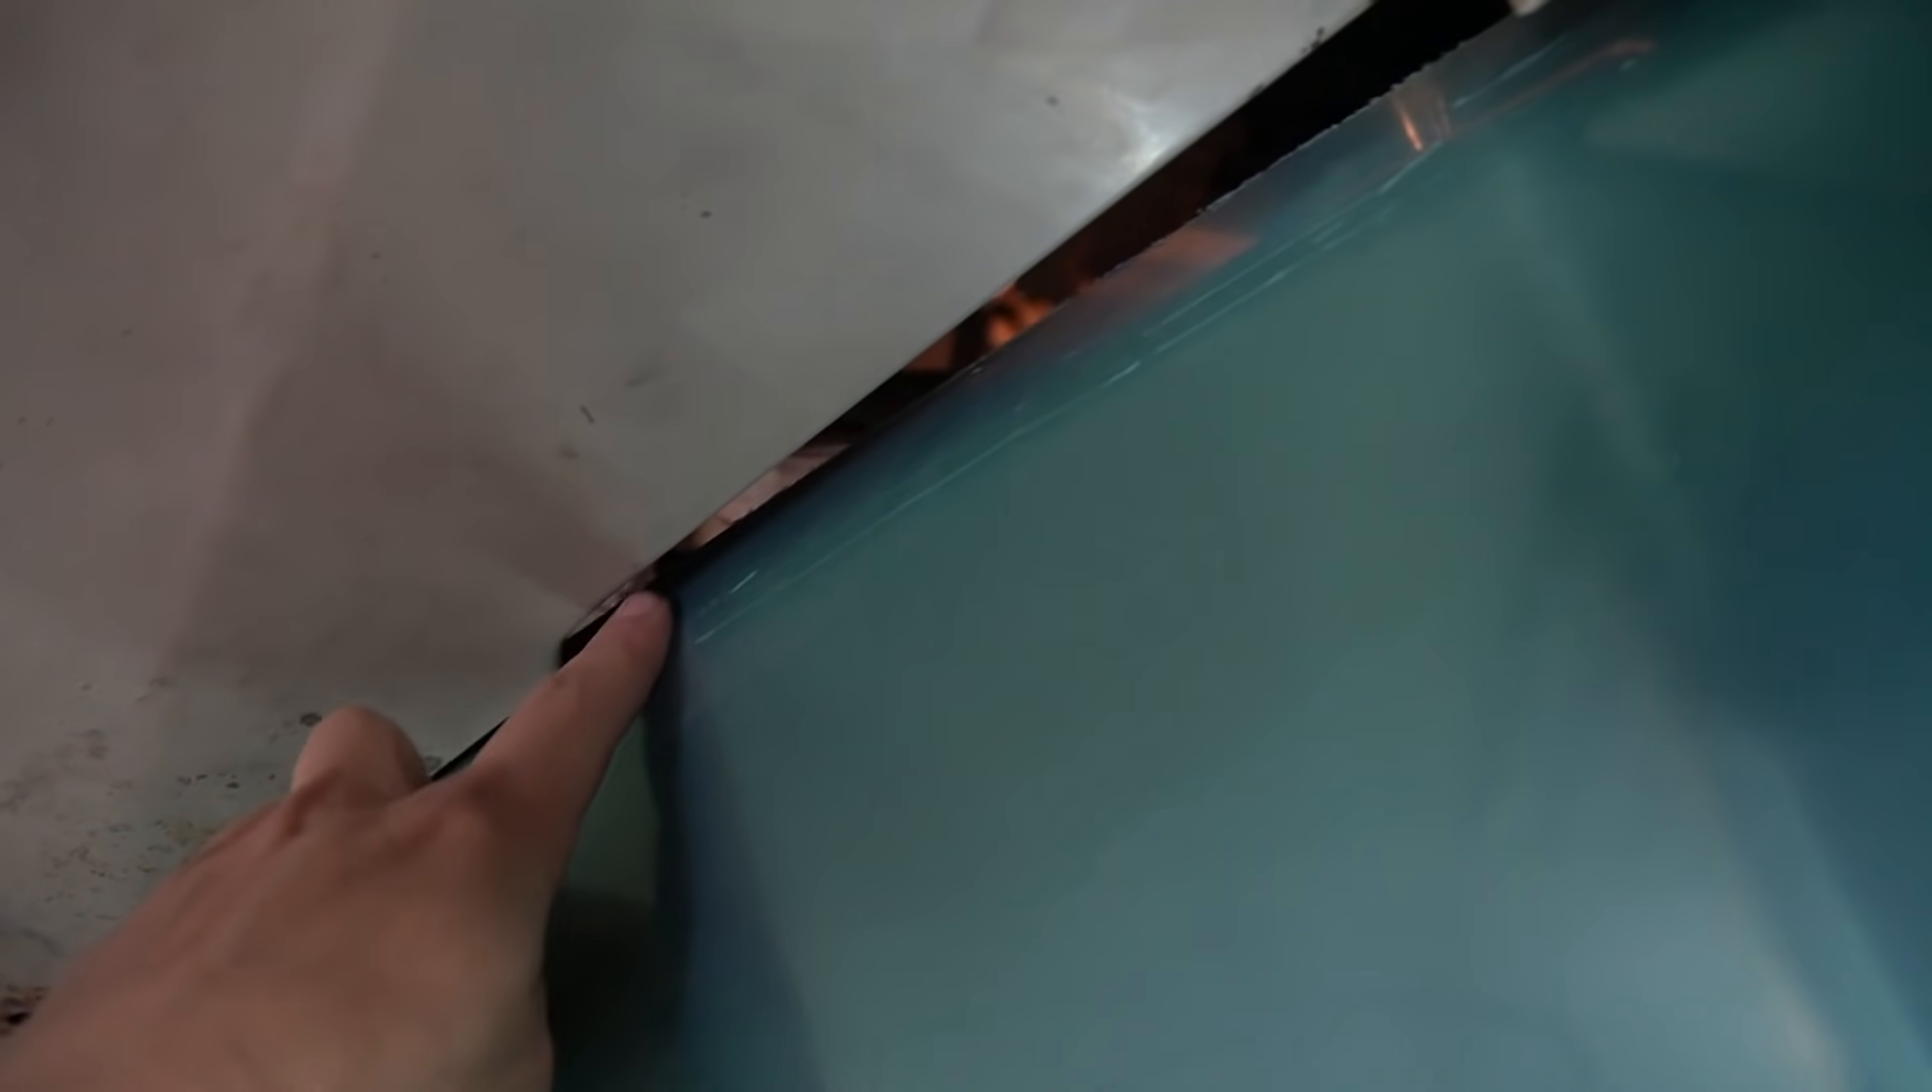At the back here pretty much impossible to get the fitment right because you can see that the panel indents along here so there is a gap there.